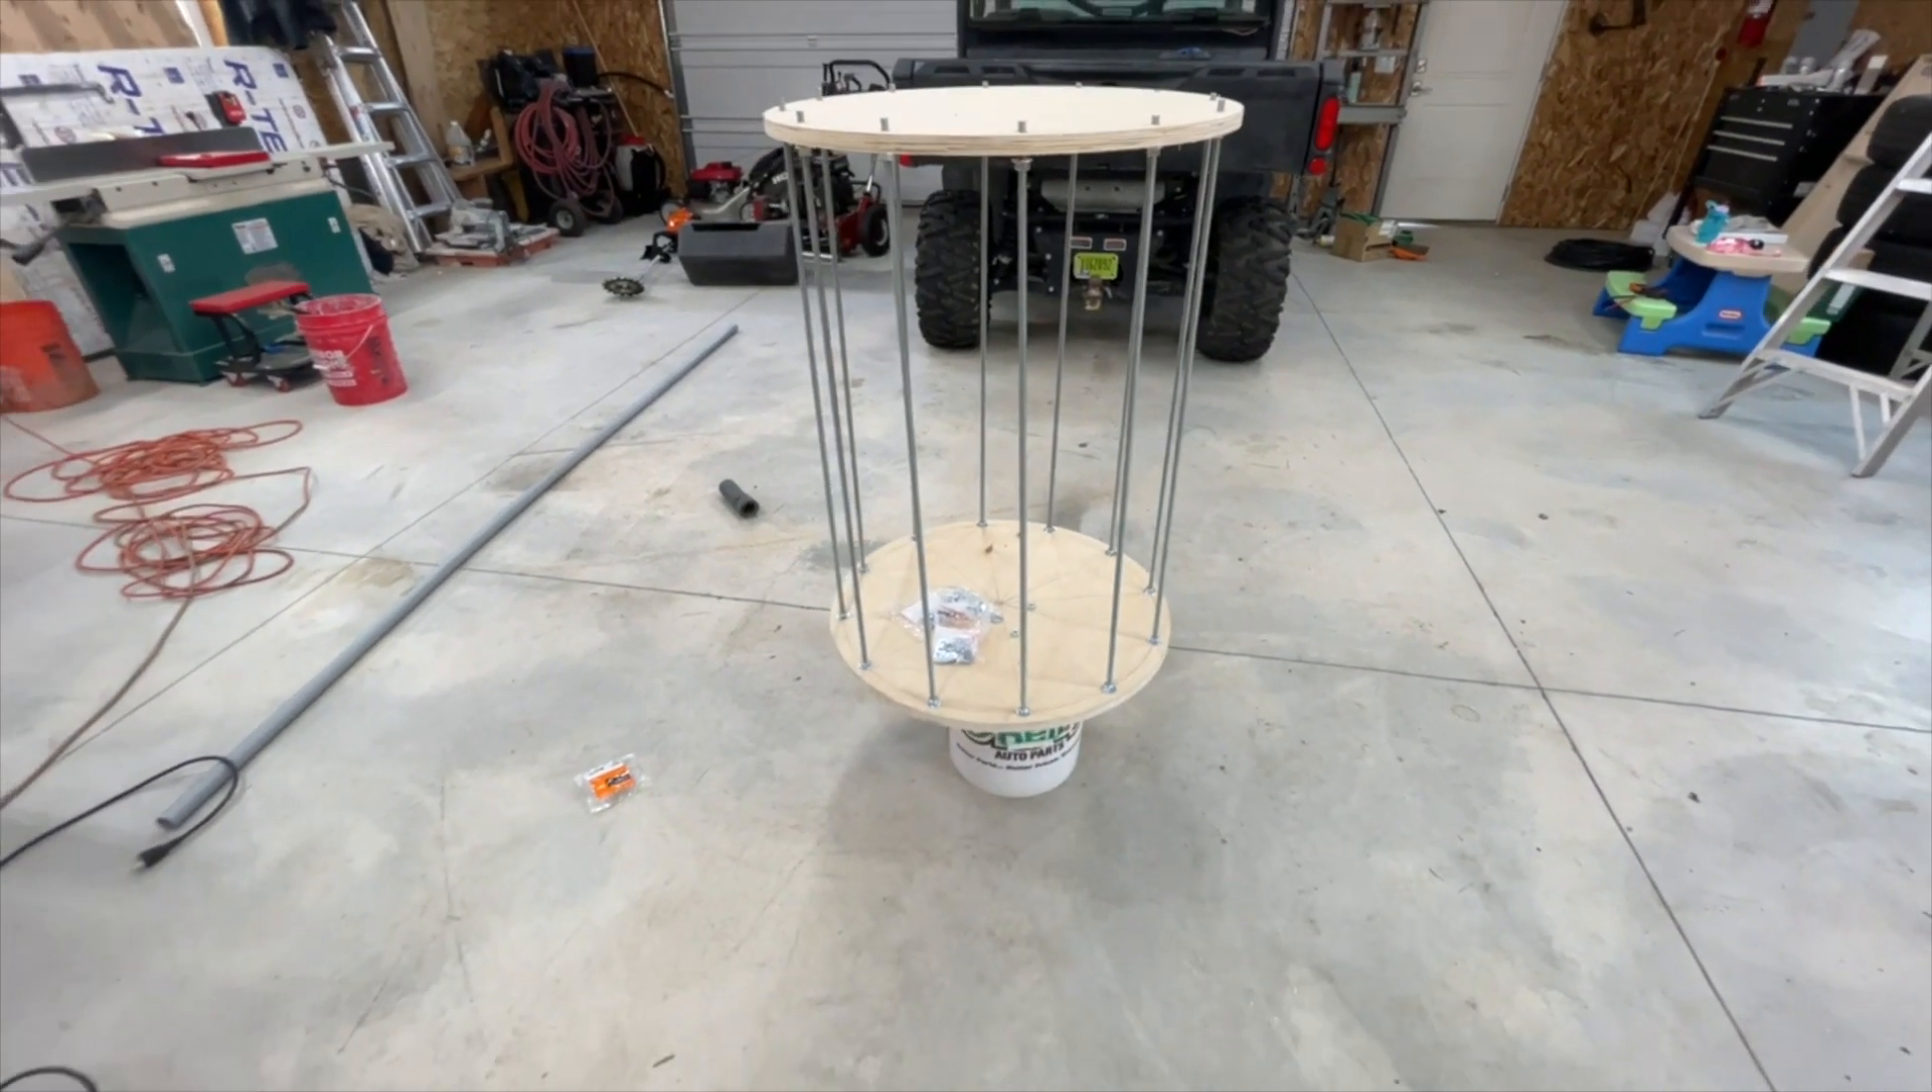With the two ends fastened by the all thread, we now have a giant birdcage.